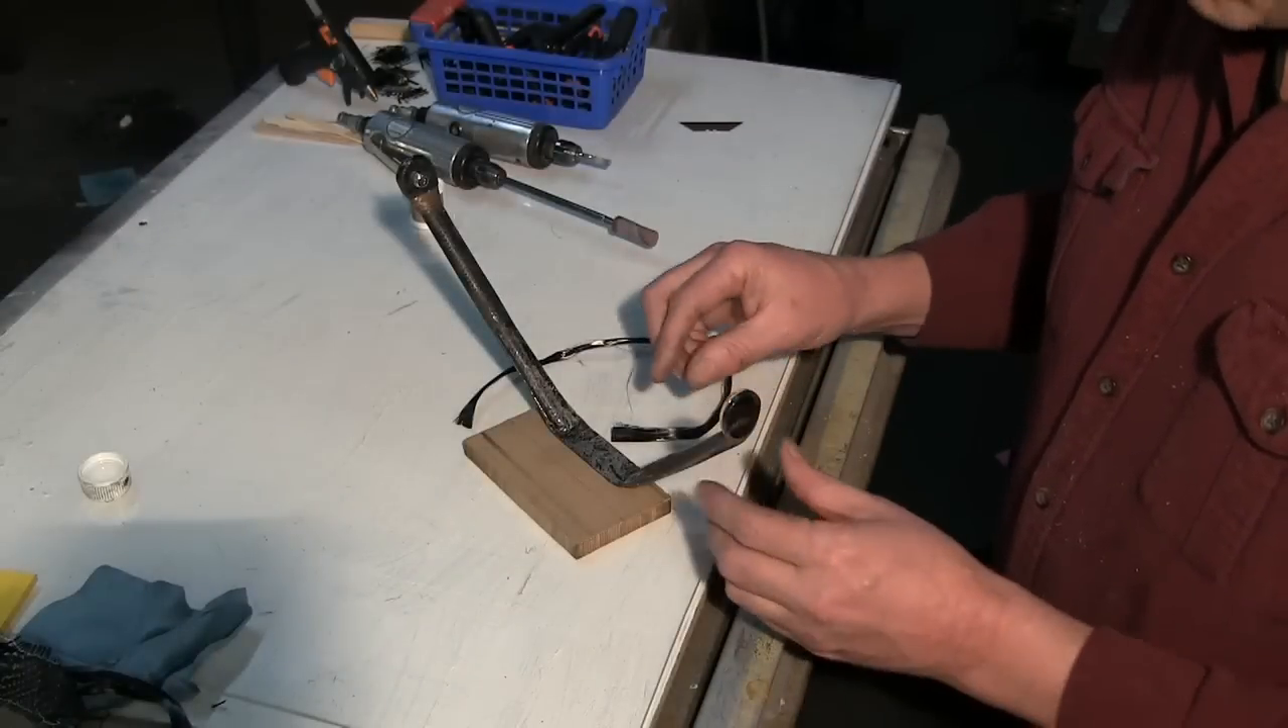As you can see here, I've mounted my landing gear to a block so it's a little easier to work on.